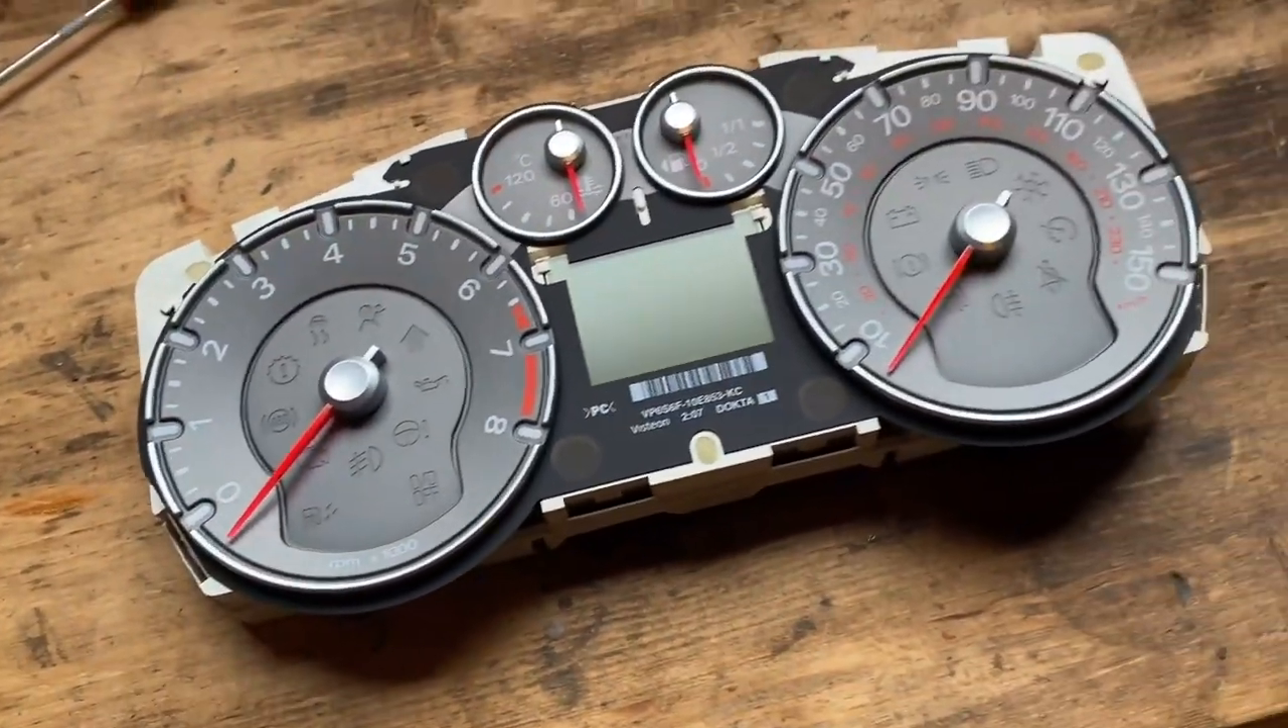Okay so we've got the bezel off the front and before we go any further I just want to tell you guys that the original dial cards if you're reusing them then they scratch really easily.